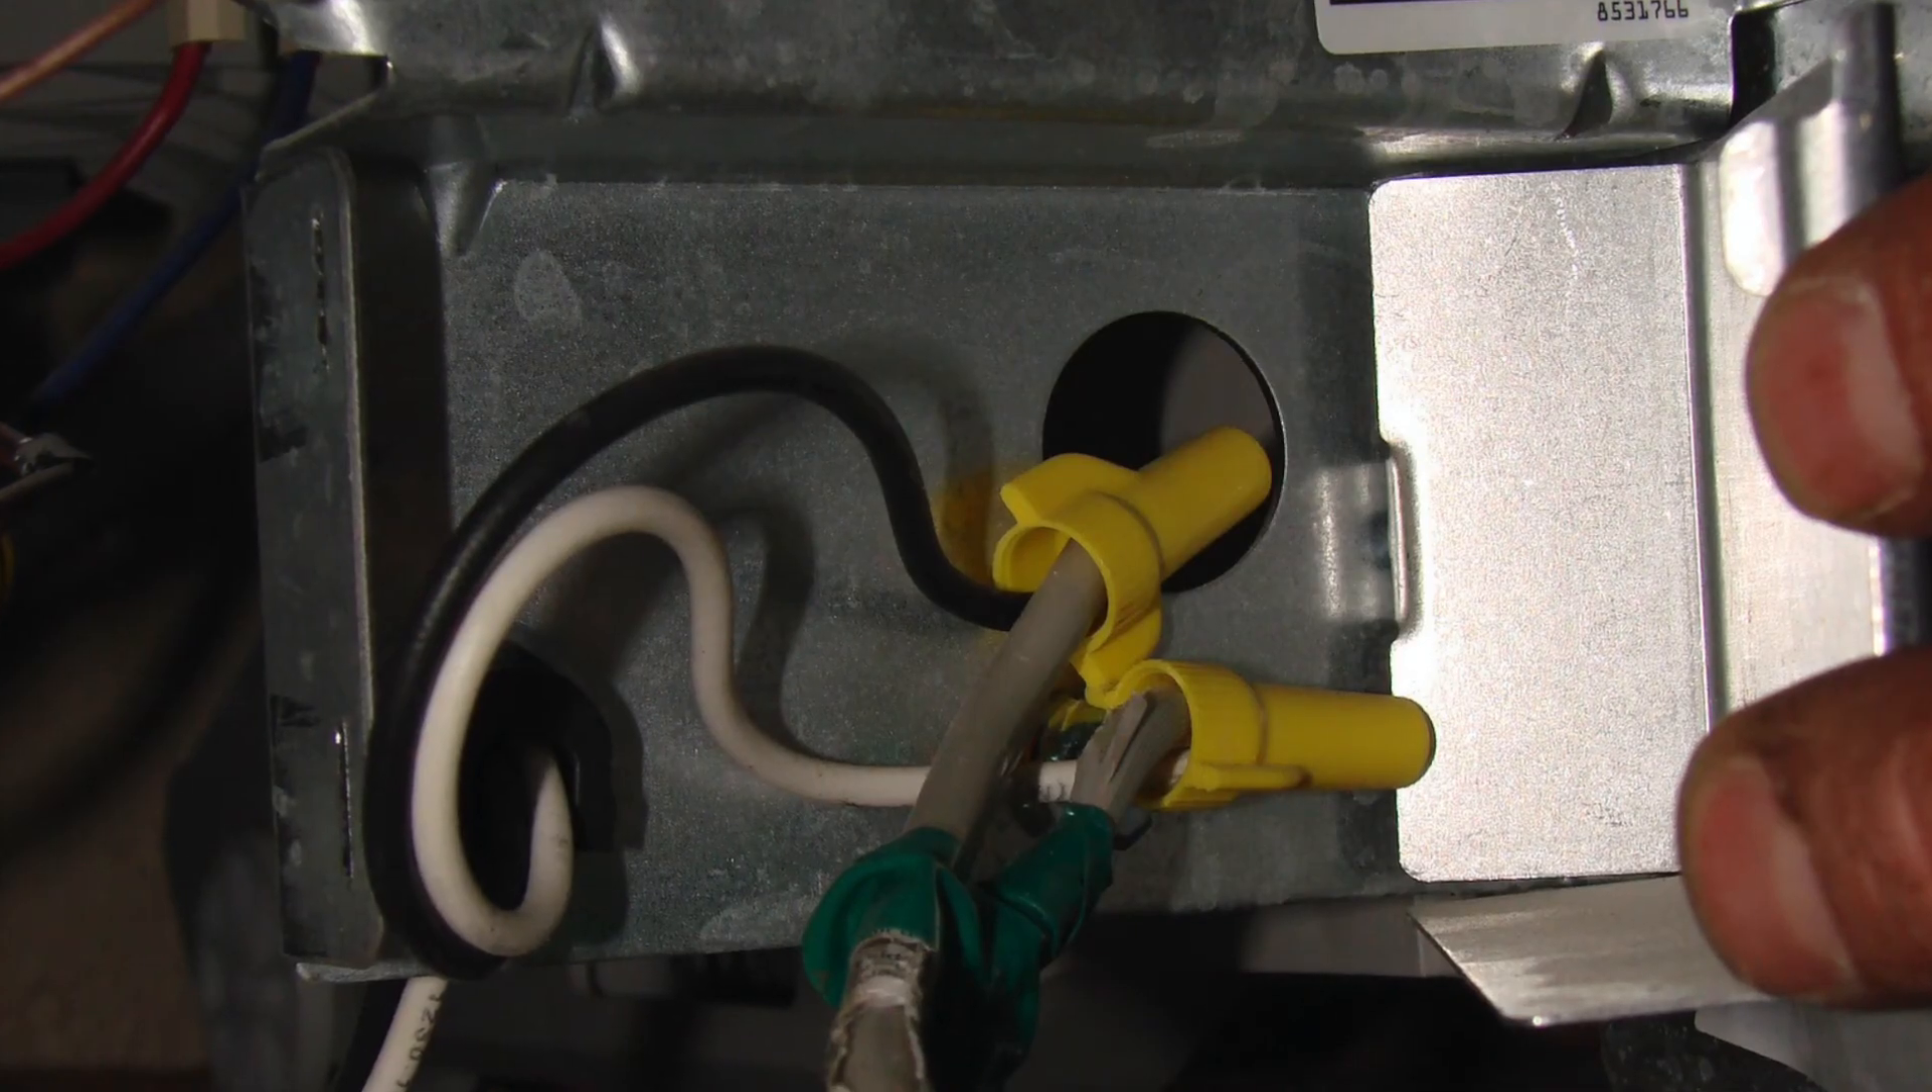The appliance cord does not come through the half-inch knockout that's been provided.